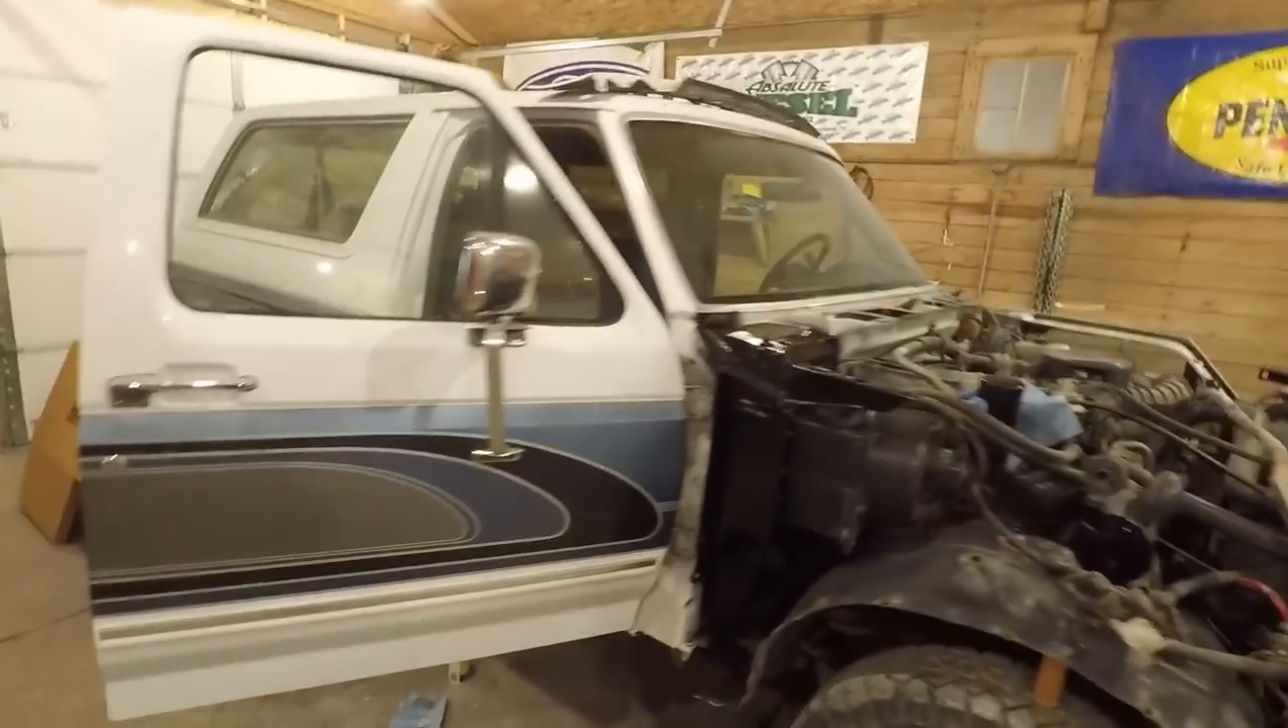We still need to get the doors off of here.